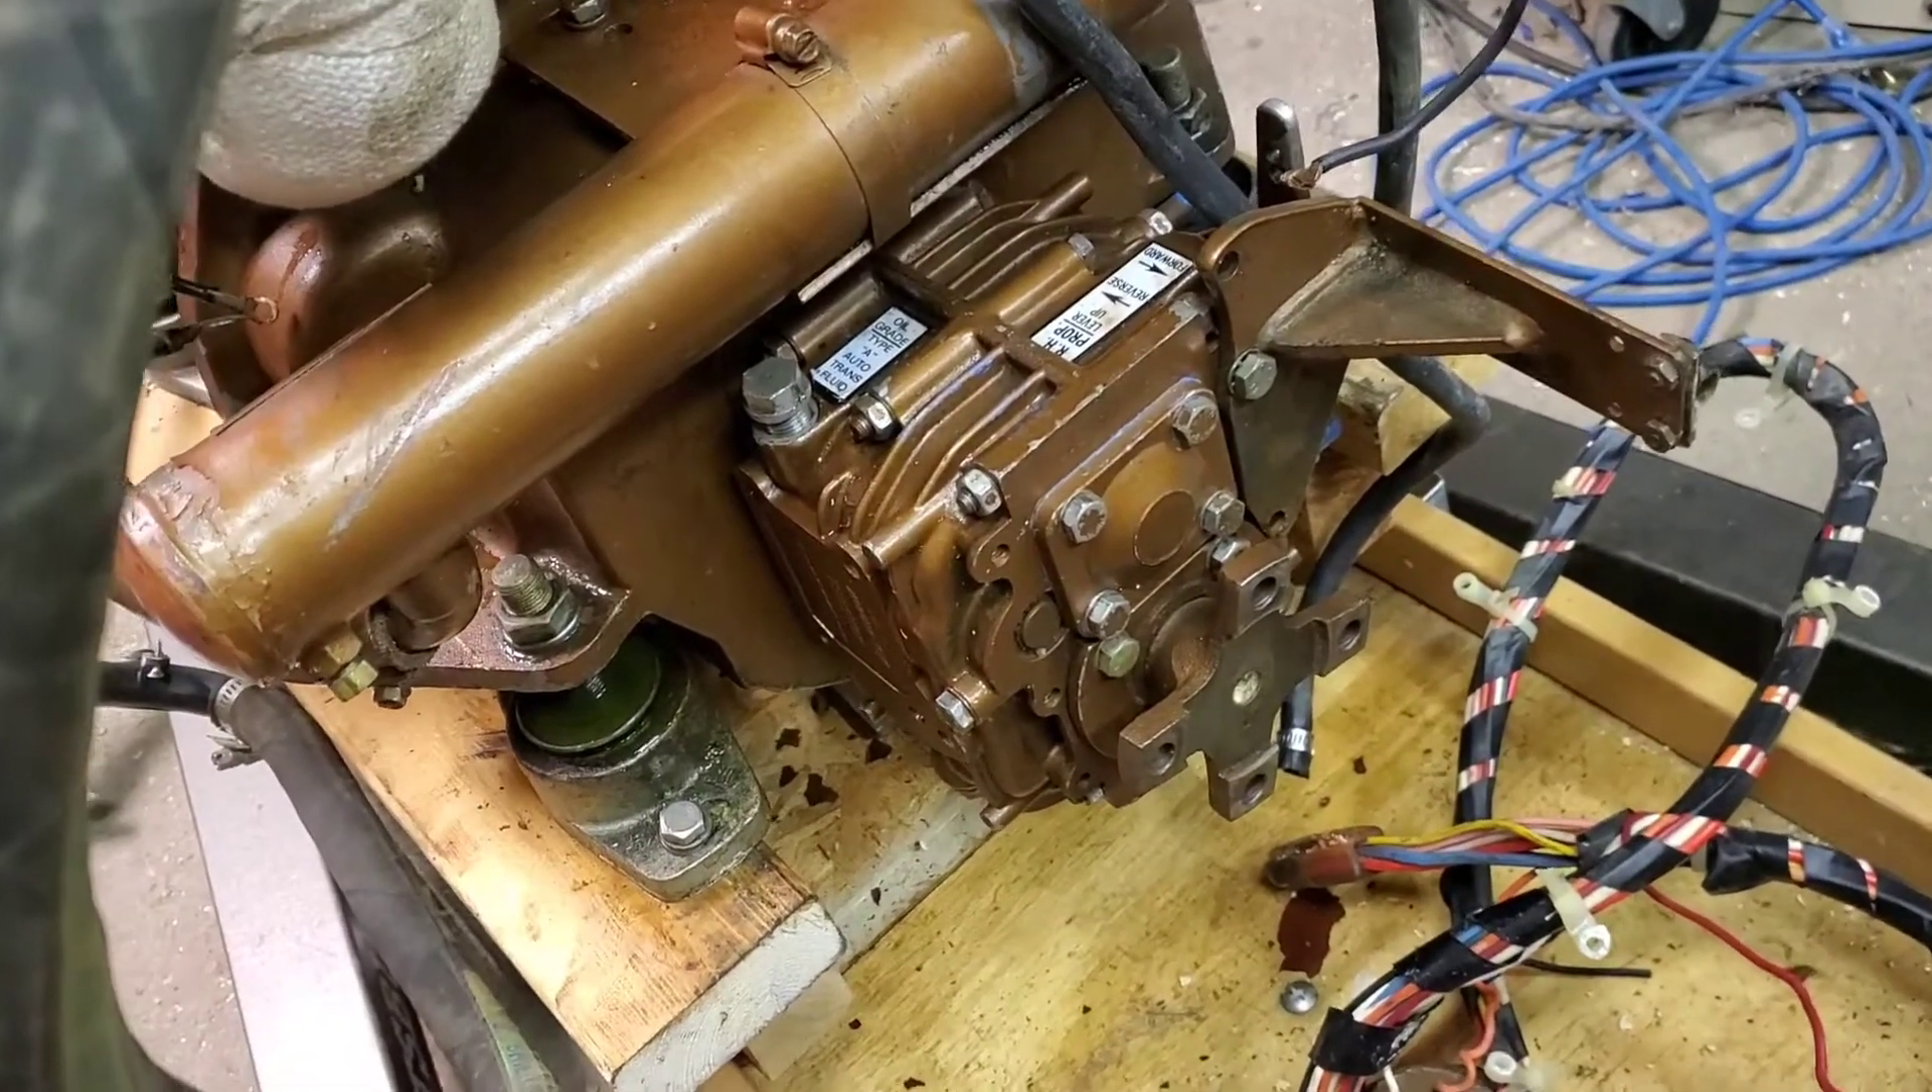All right, I went ahead and put the transmission back together. I finally got all the parts. So I put everything back together again.